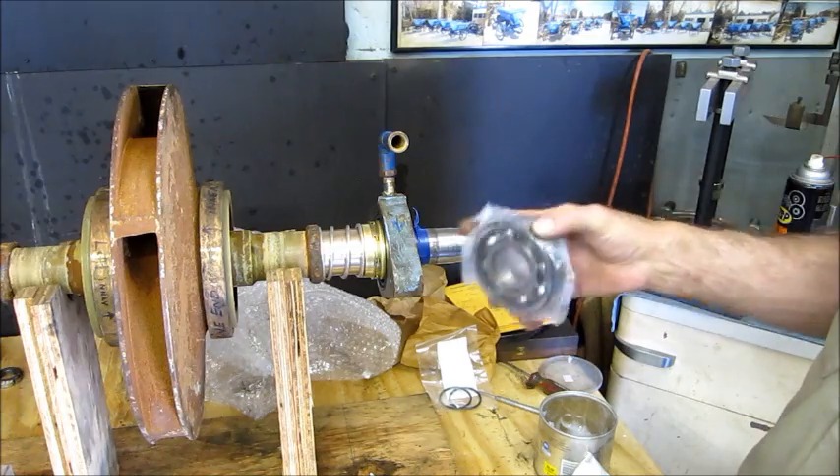We're all set on this side here except for the bearing.